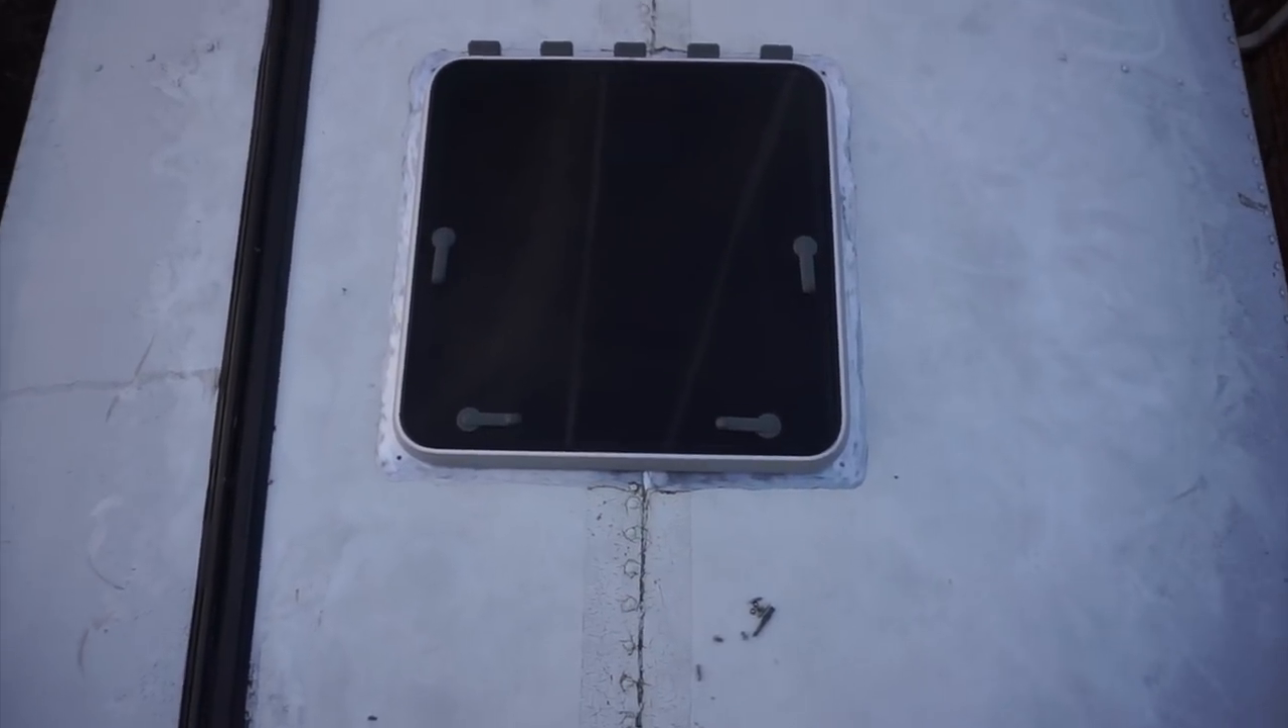So I got one hatch in and it was not easy, but she is a beauty.